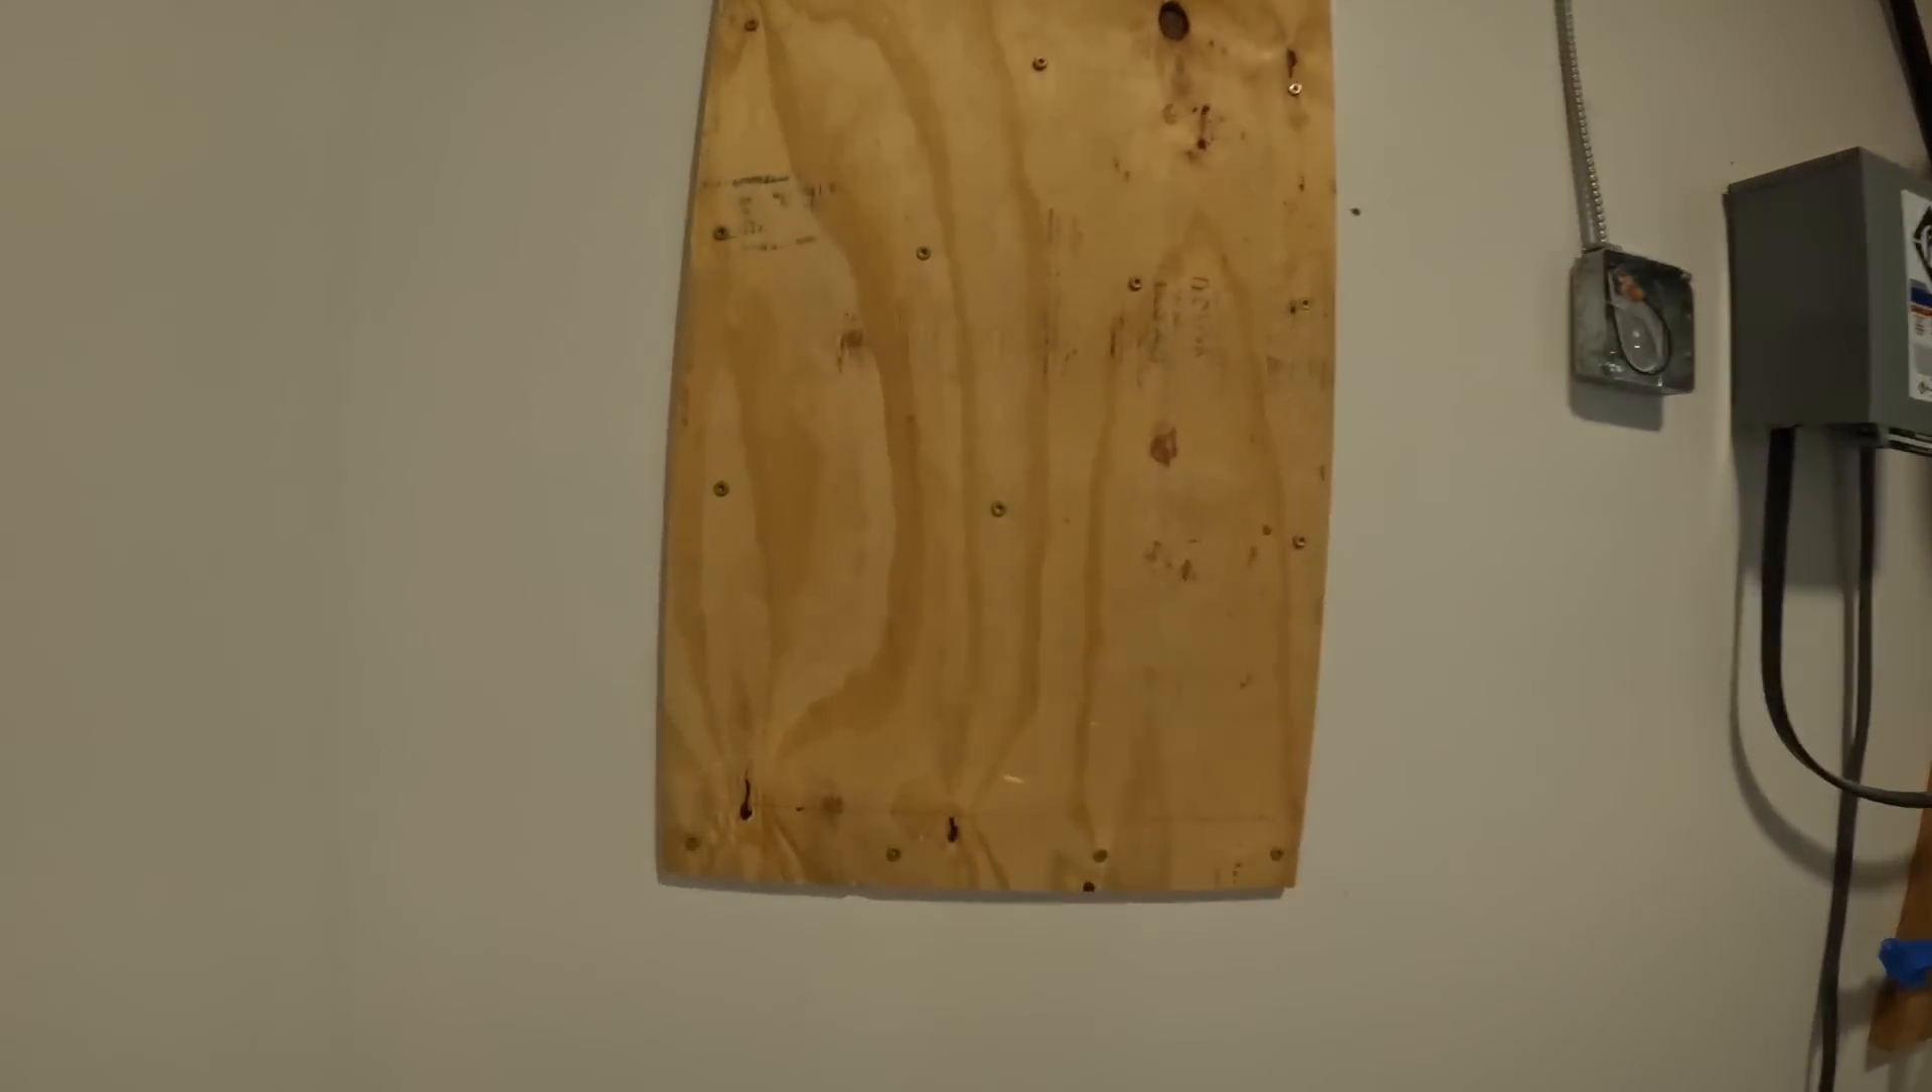And that is the state of my boiler right now. It needs to get mounted right there. These are OSB walls.